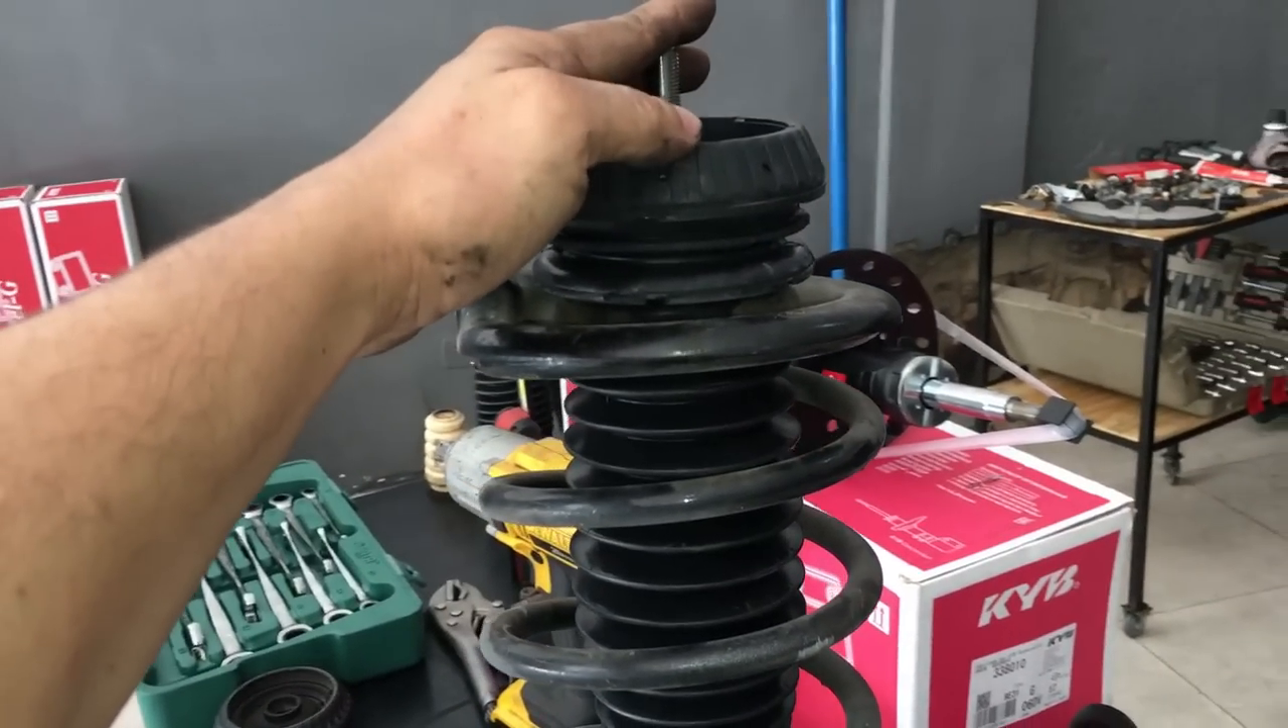Pronto galera, amortecedor aqui montado, já com mola, com tudo.